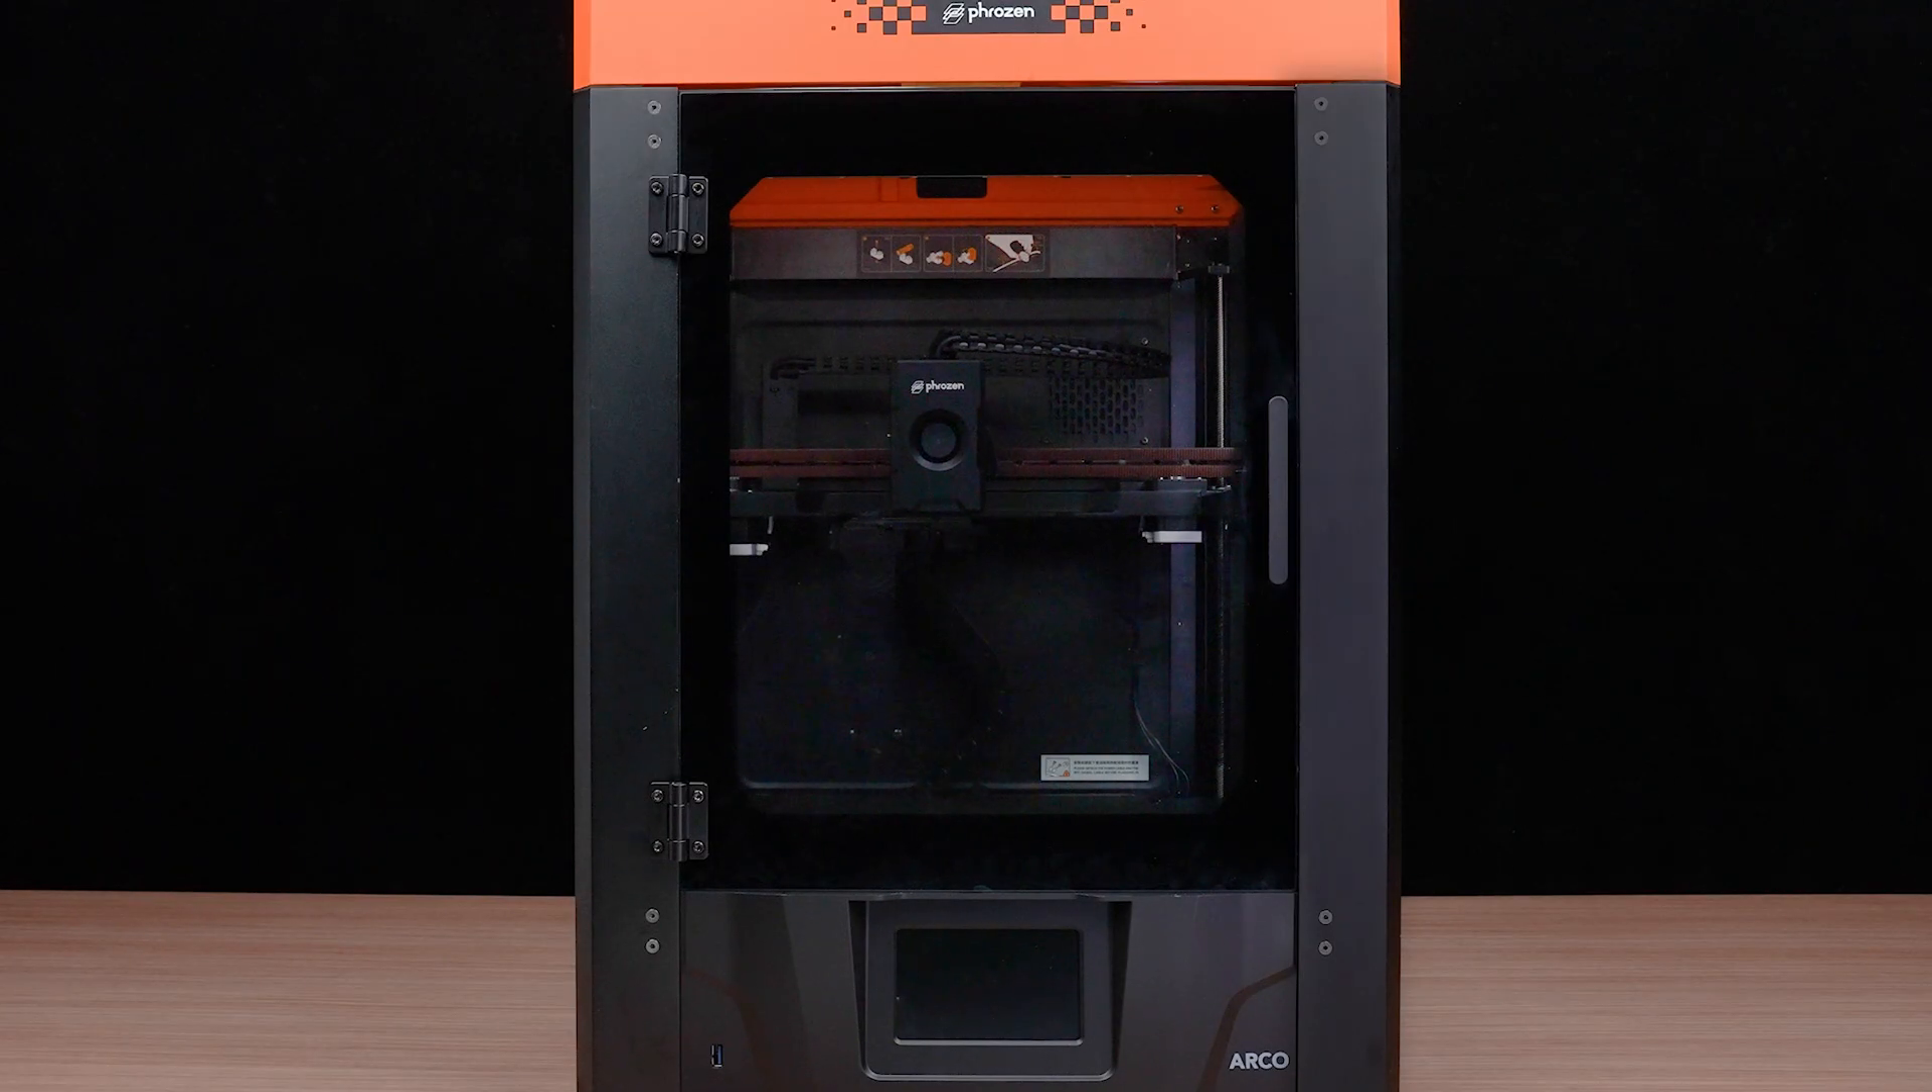Once all screws are aligned and inserted tighten them in a diagonal sequence from outside to inside and that's it the front door installation is complete.